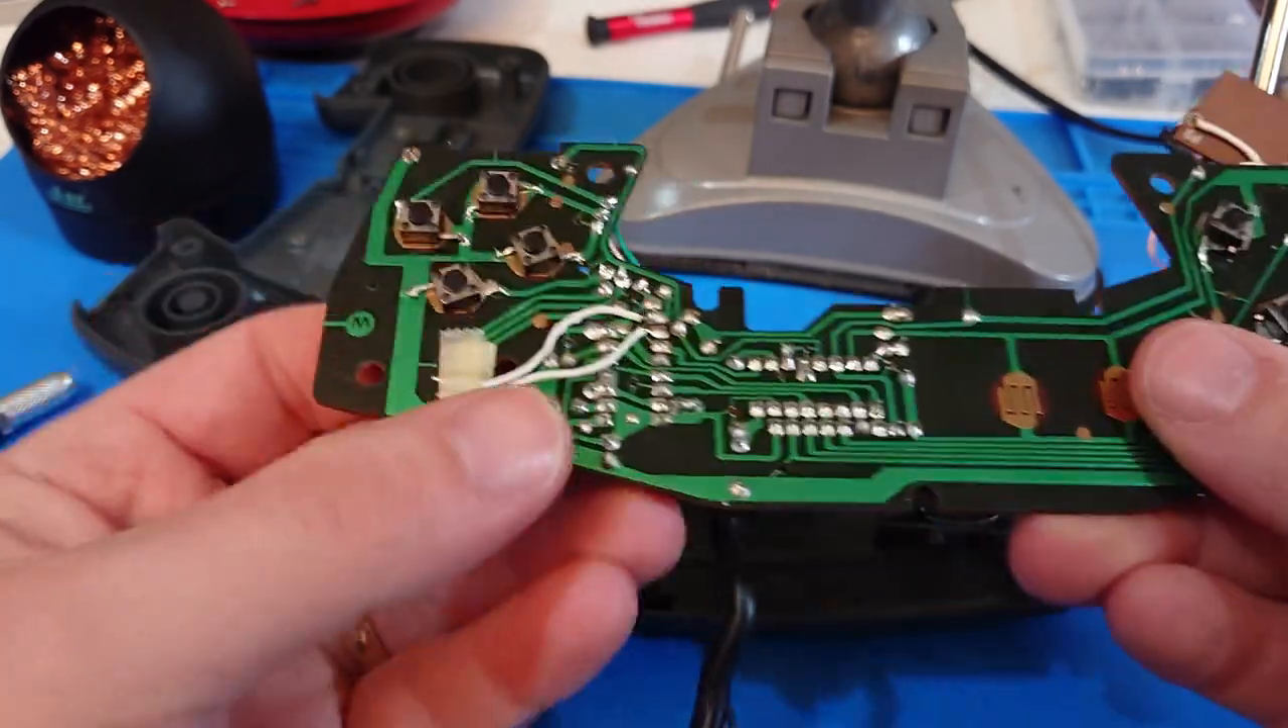Okay, so we have the four switches in here where the D-Pads are going to go.